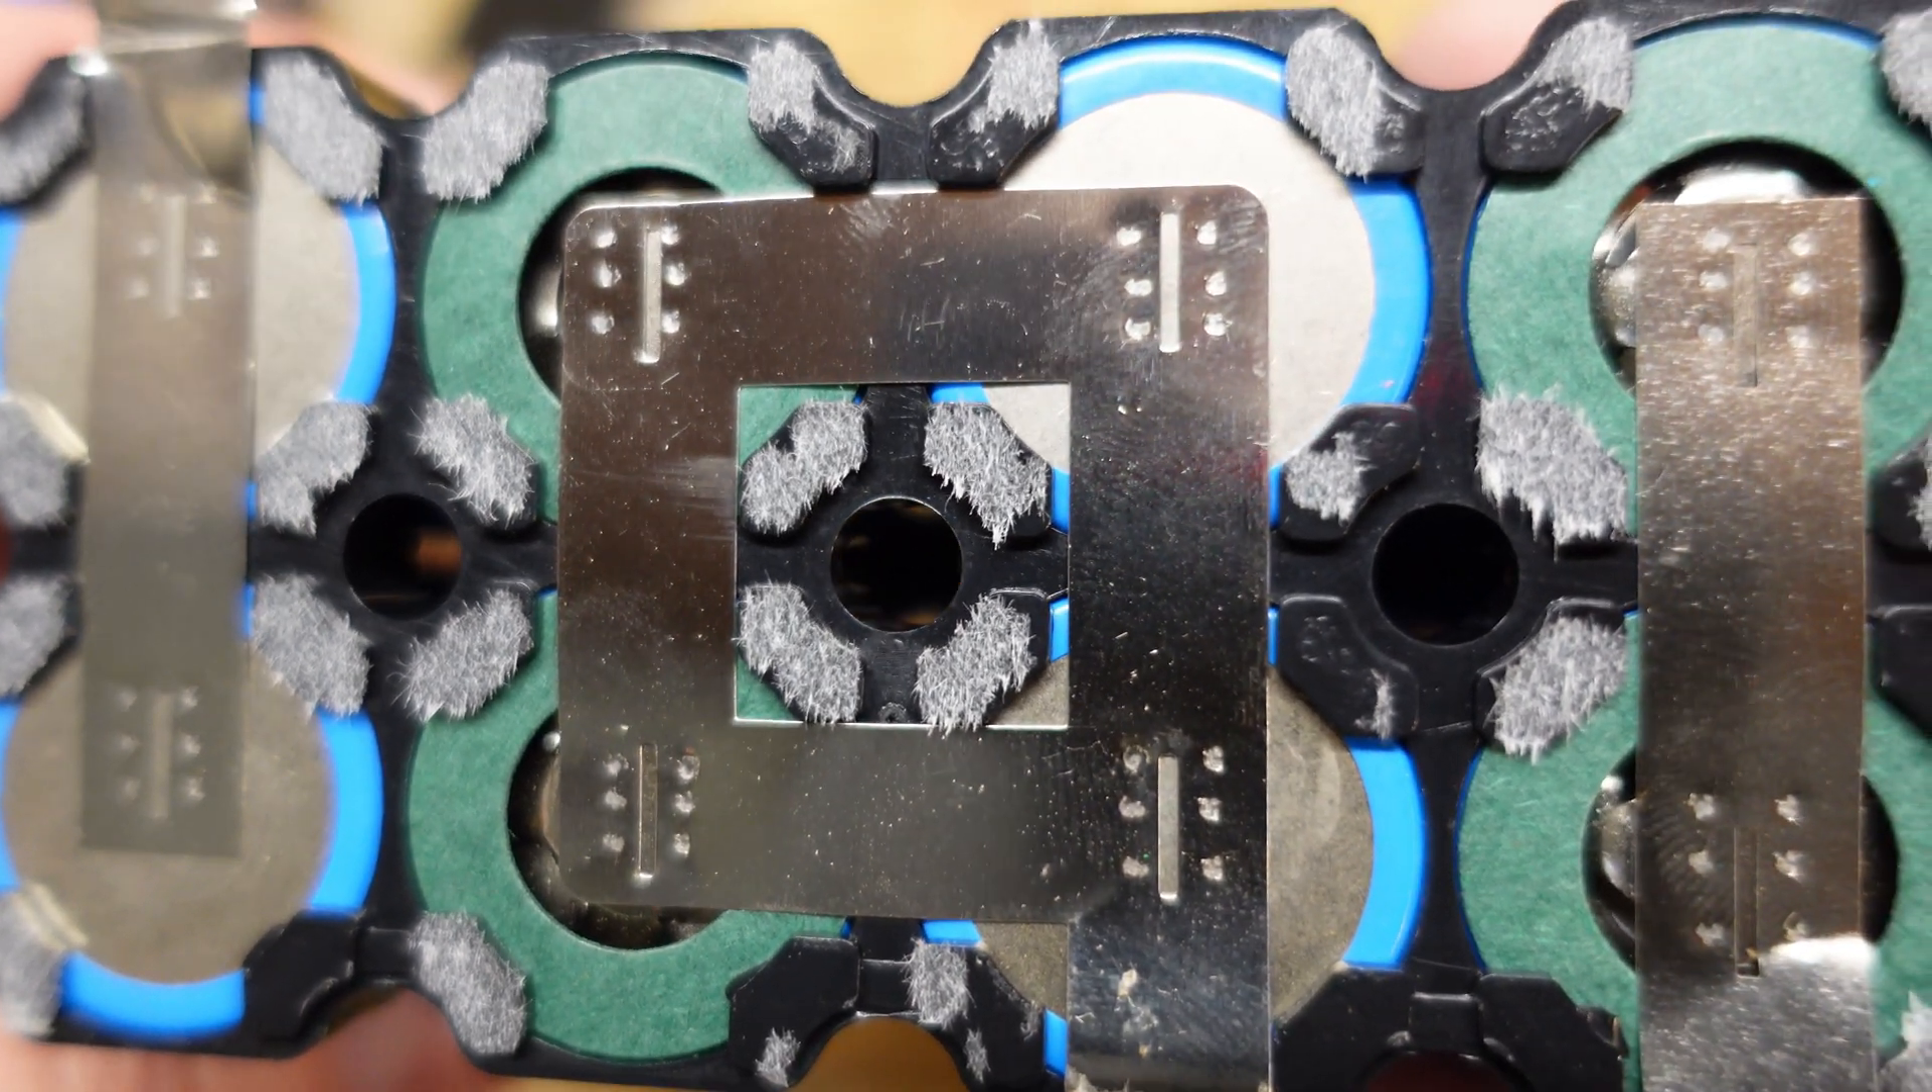I see each cell was hit three times for a total of six spot welds there.